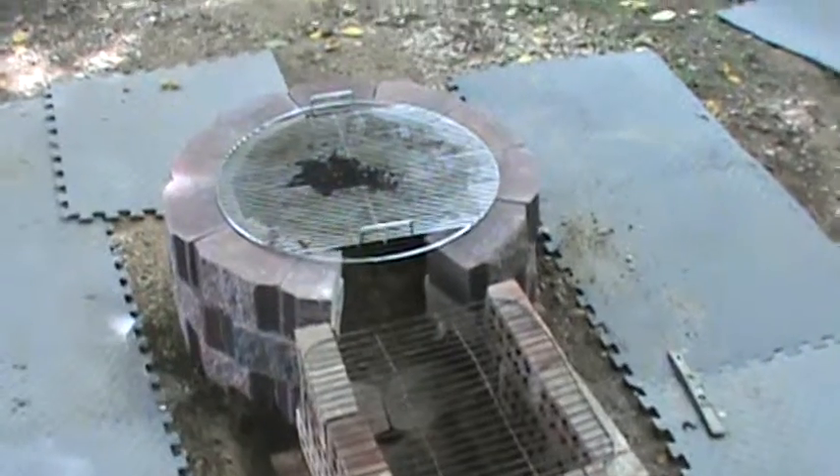I got lucky and found some blocks small enough that this grate would fit on top of them.